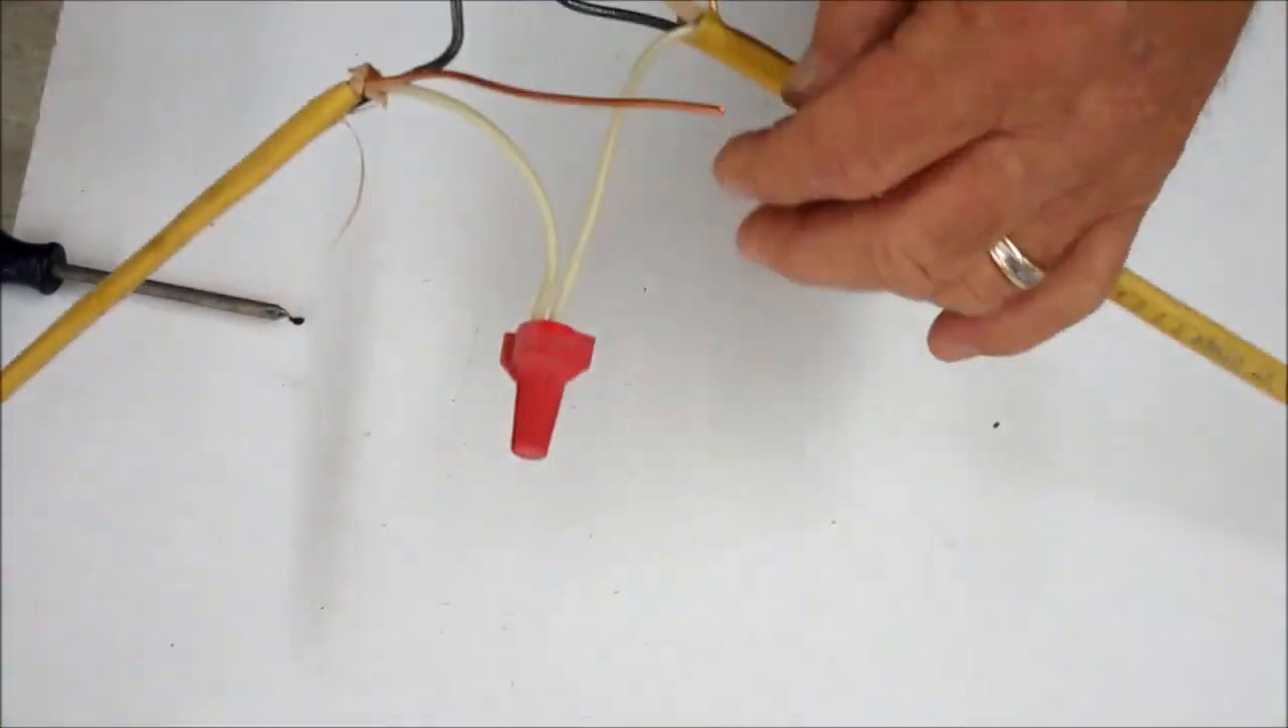We got the white wire tied together.